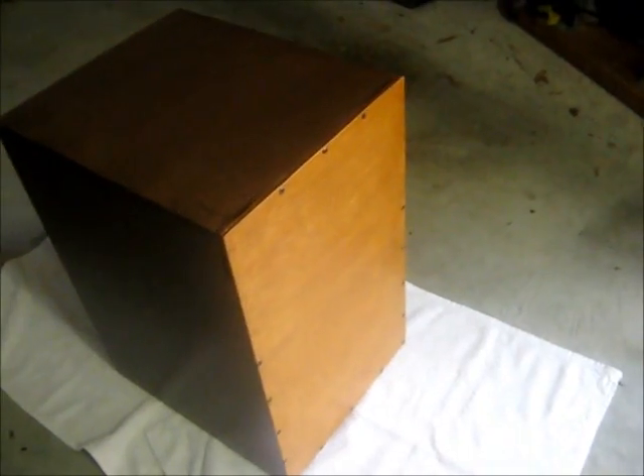Here's my cajon which I've just put the face plate on.